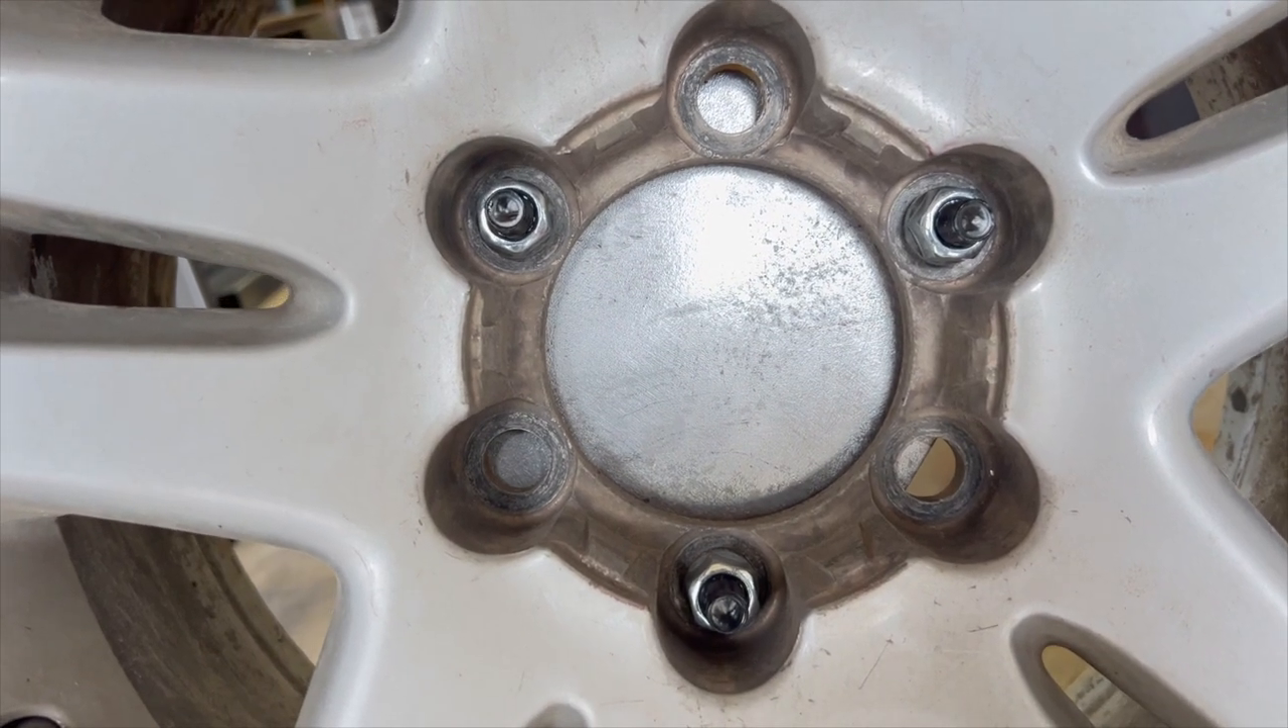You can see the bolts are all sticking straight out of the plate coming straight out through the wheel and good to go all centered for the most part in those little um i guess bolt holes whatever lug bolt holes.